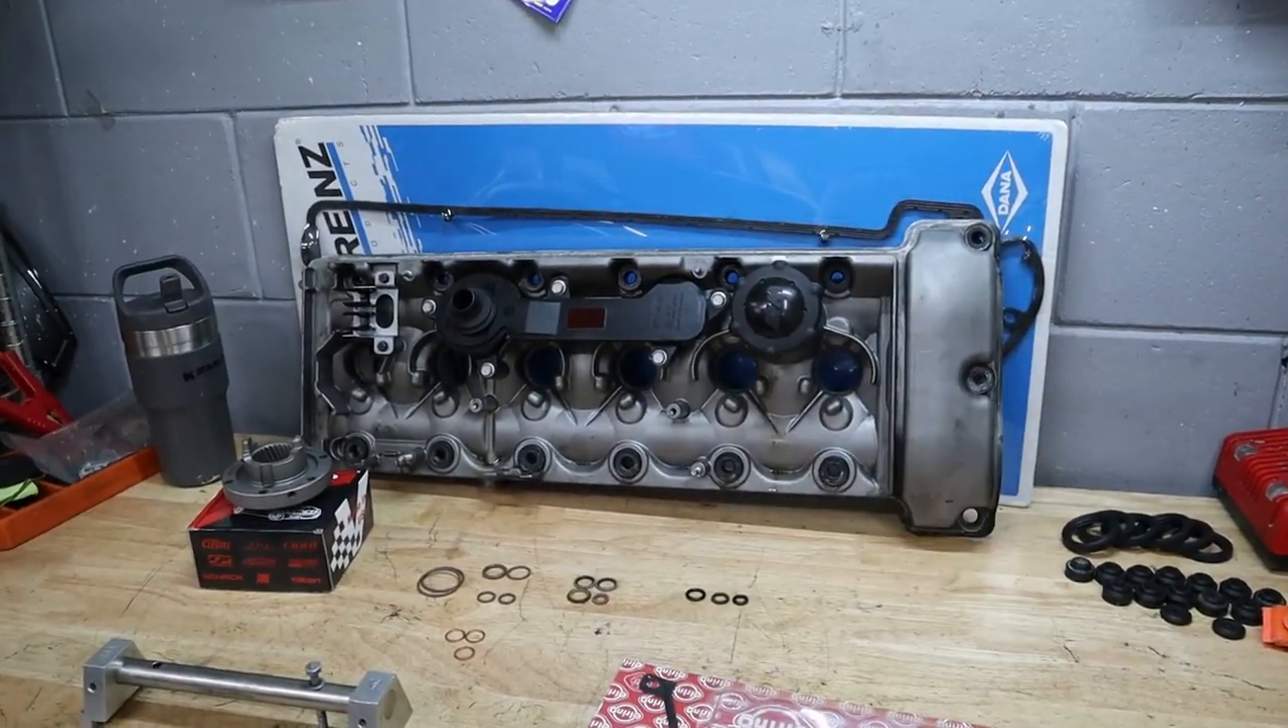You can see I already have the valve cover removed here.